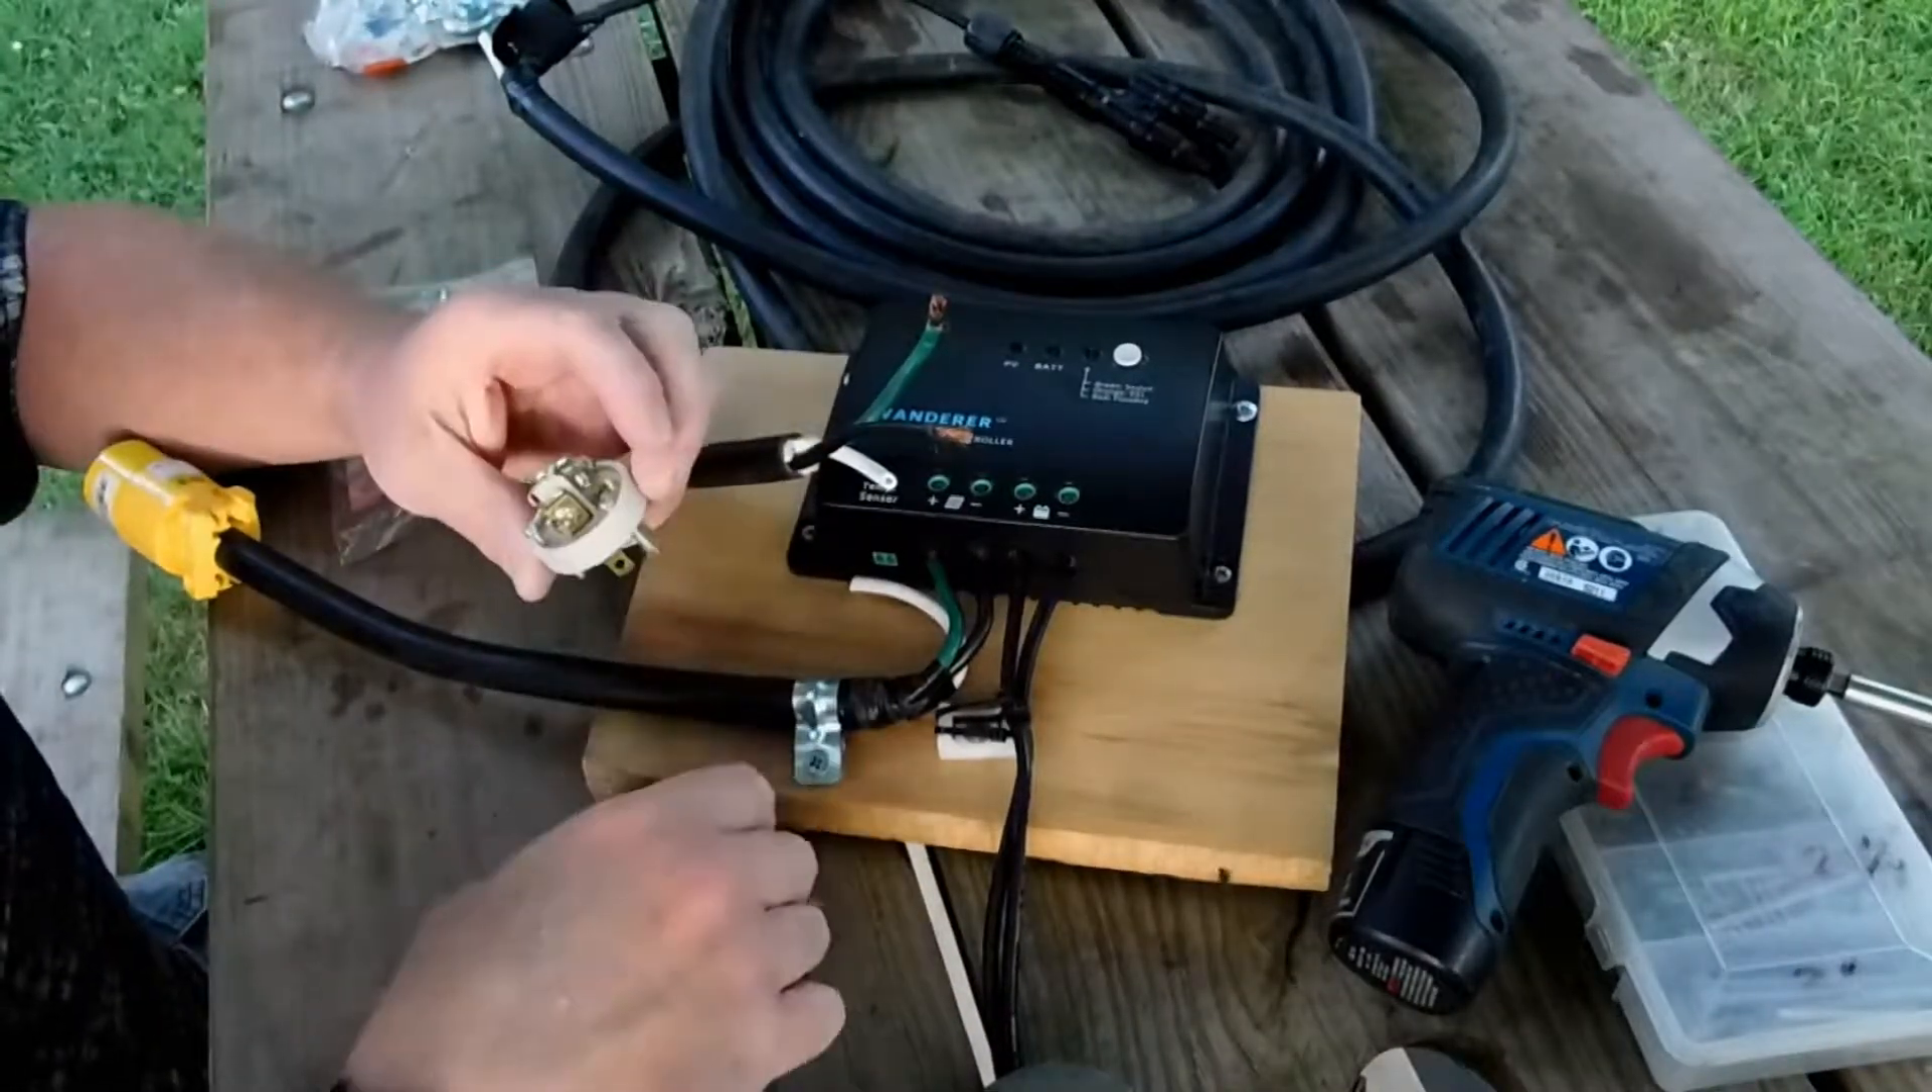I initially took this, took this plug apart, and I just need to reattach it.